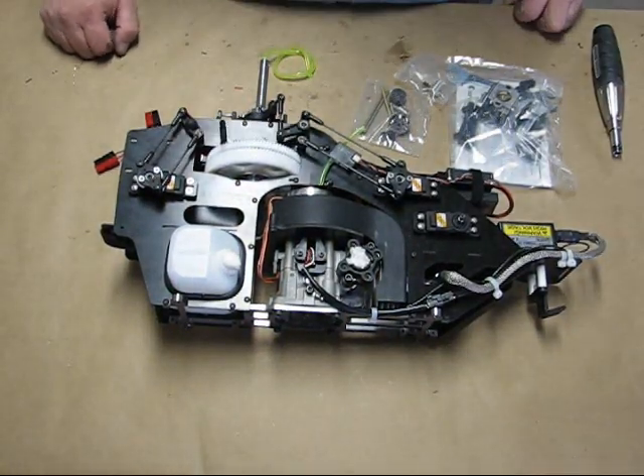Alright, well I got most of my electronics installed now.